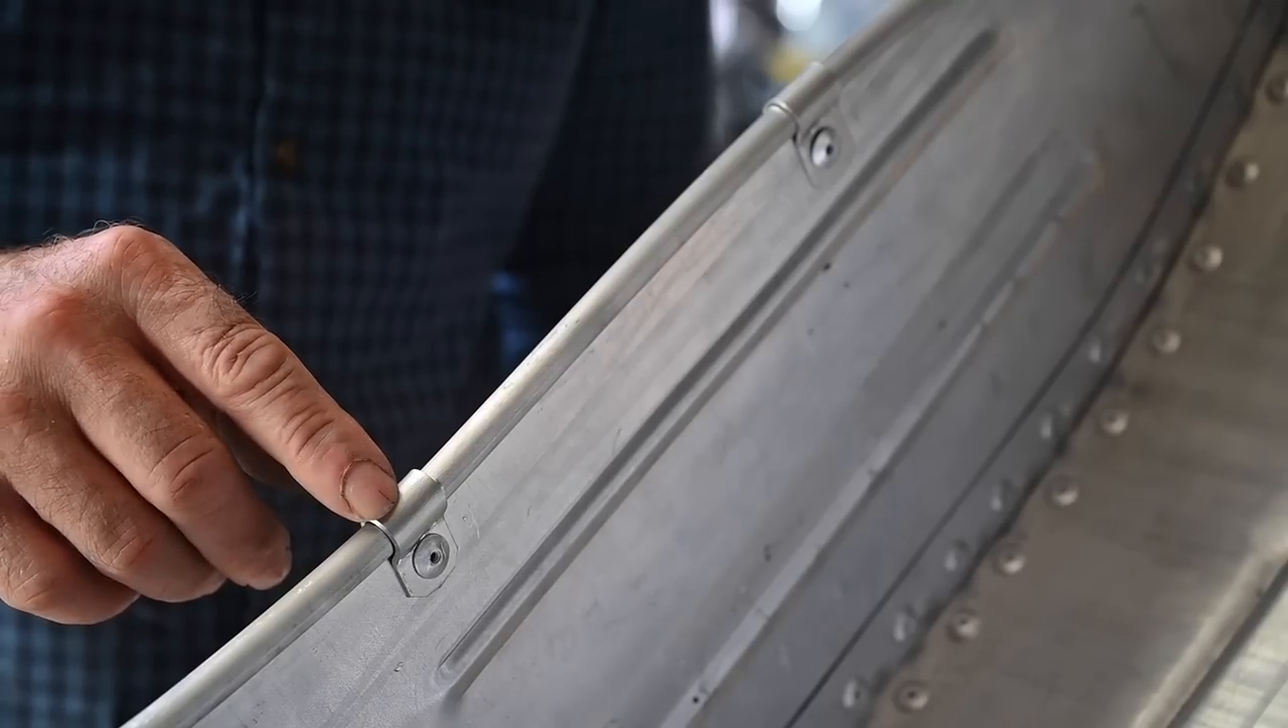And this is how i'm holding that tube in place with these very small brackets.